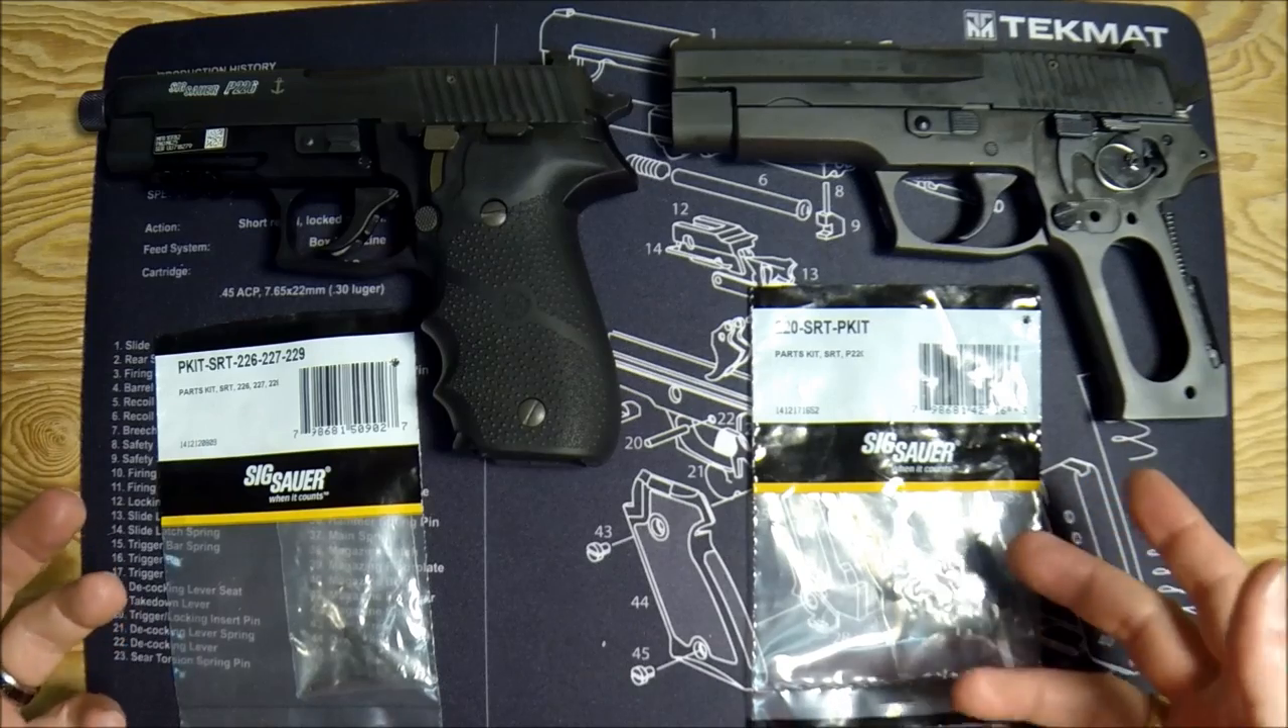Now you can see i've already removed the handle from the 220.